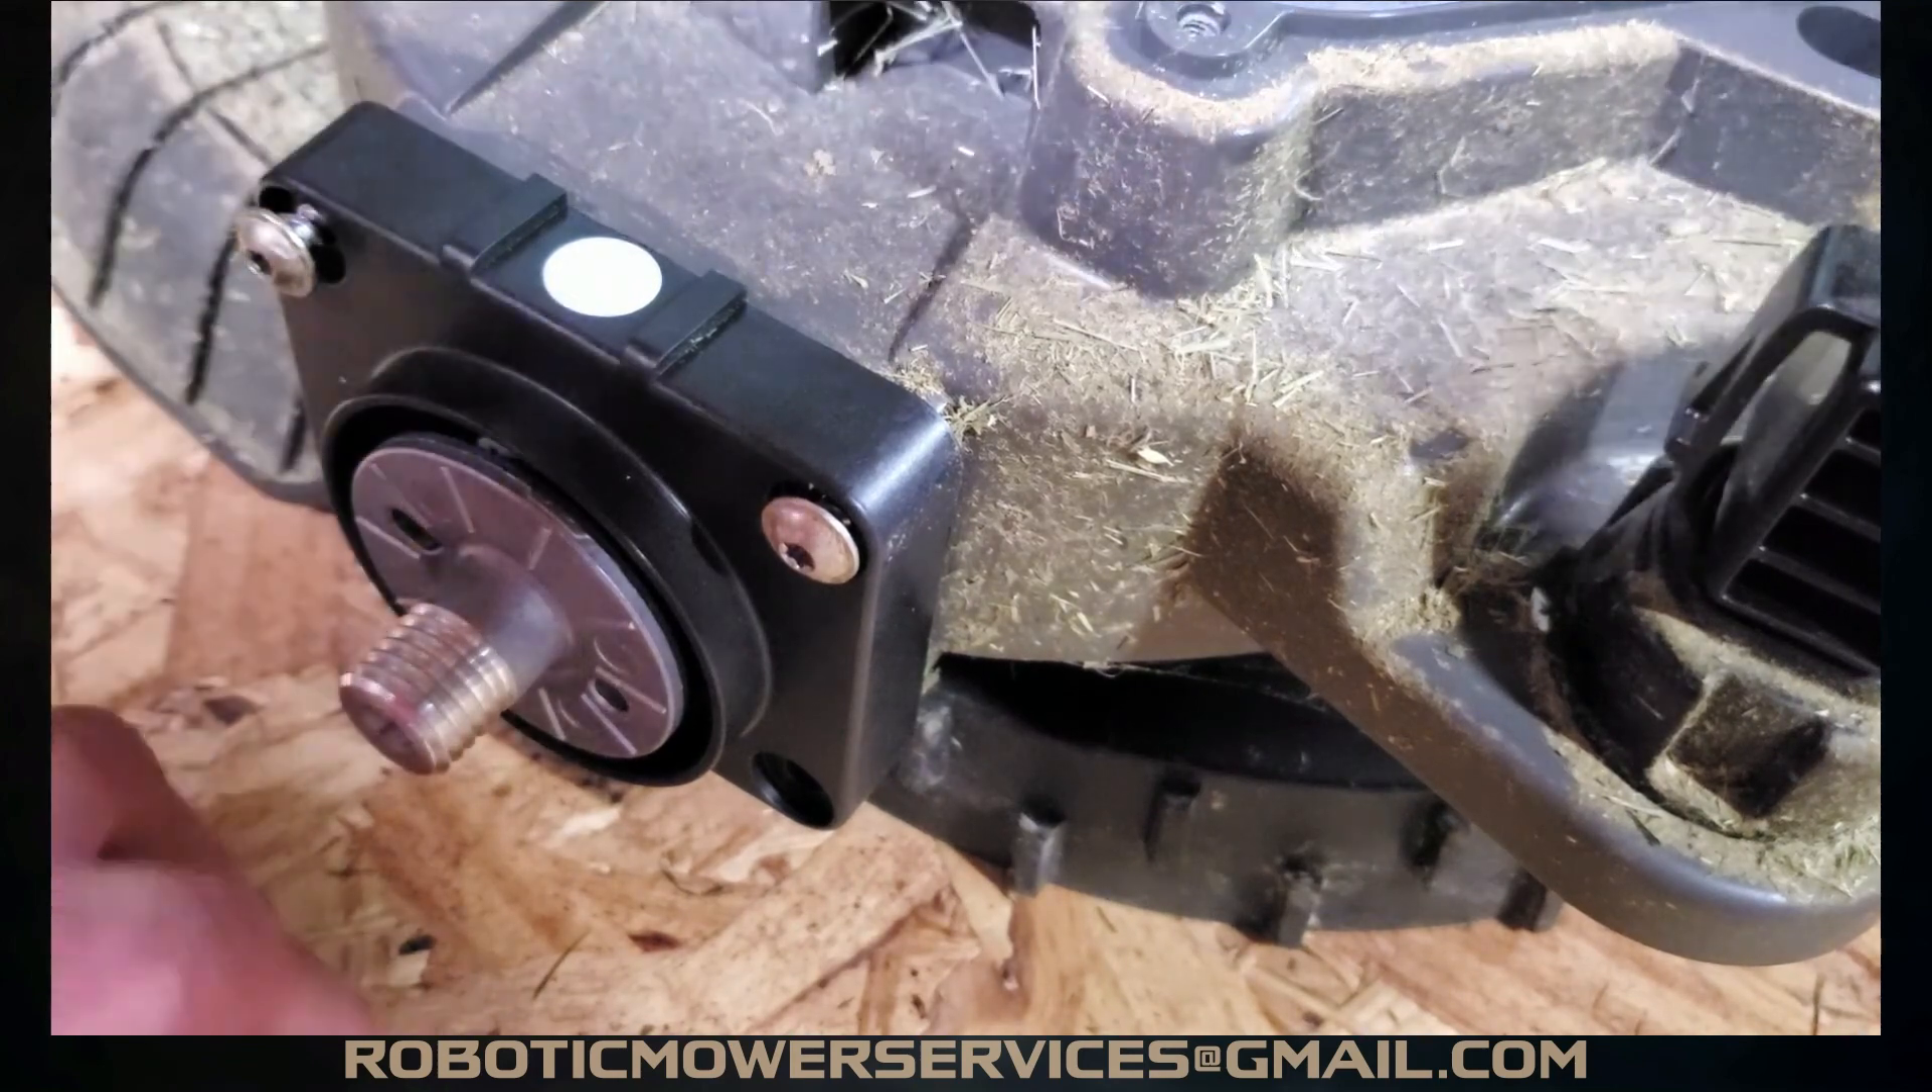See you have you have room for this this wheel motor to wiggle around there and i have i have two of the screws in there.